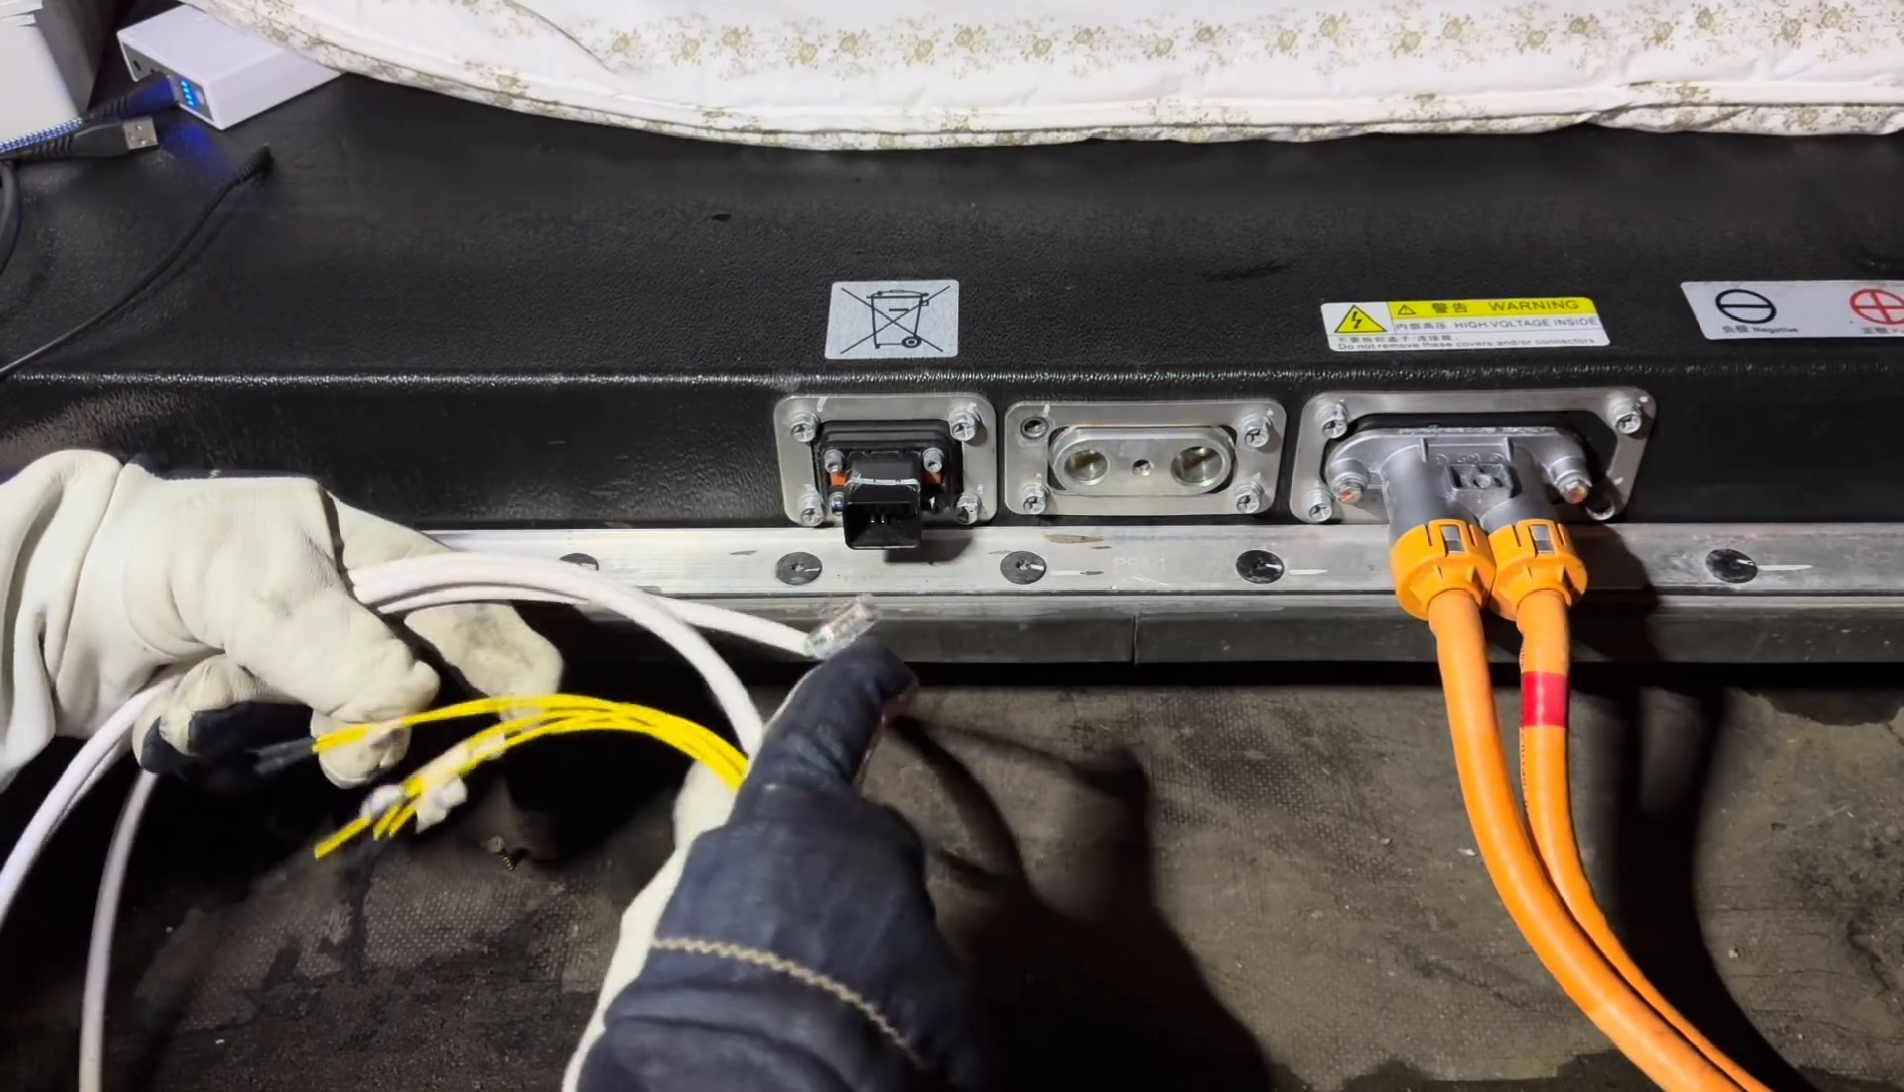Alright, so the high voltage connector is now in place.